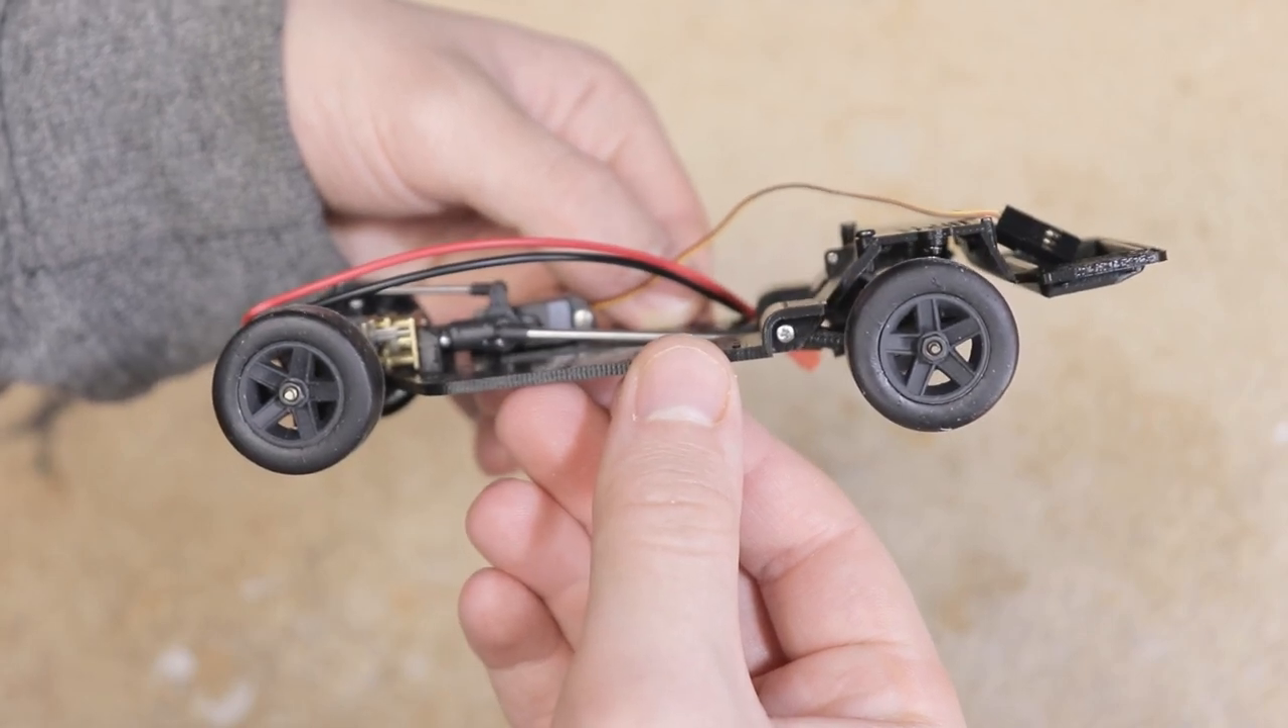And with the wheels on, the chassis is now fully assembled.